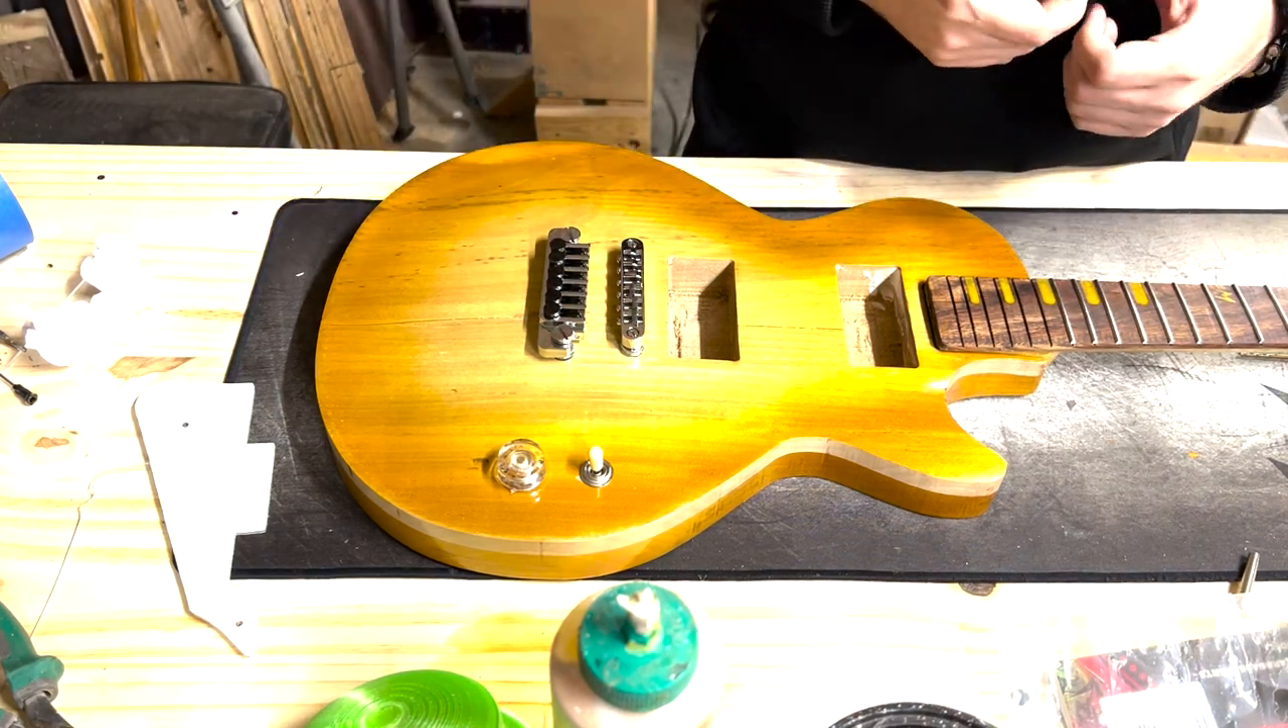So we've got to also put some pickups in as well and put the pickguard on.